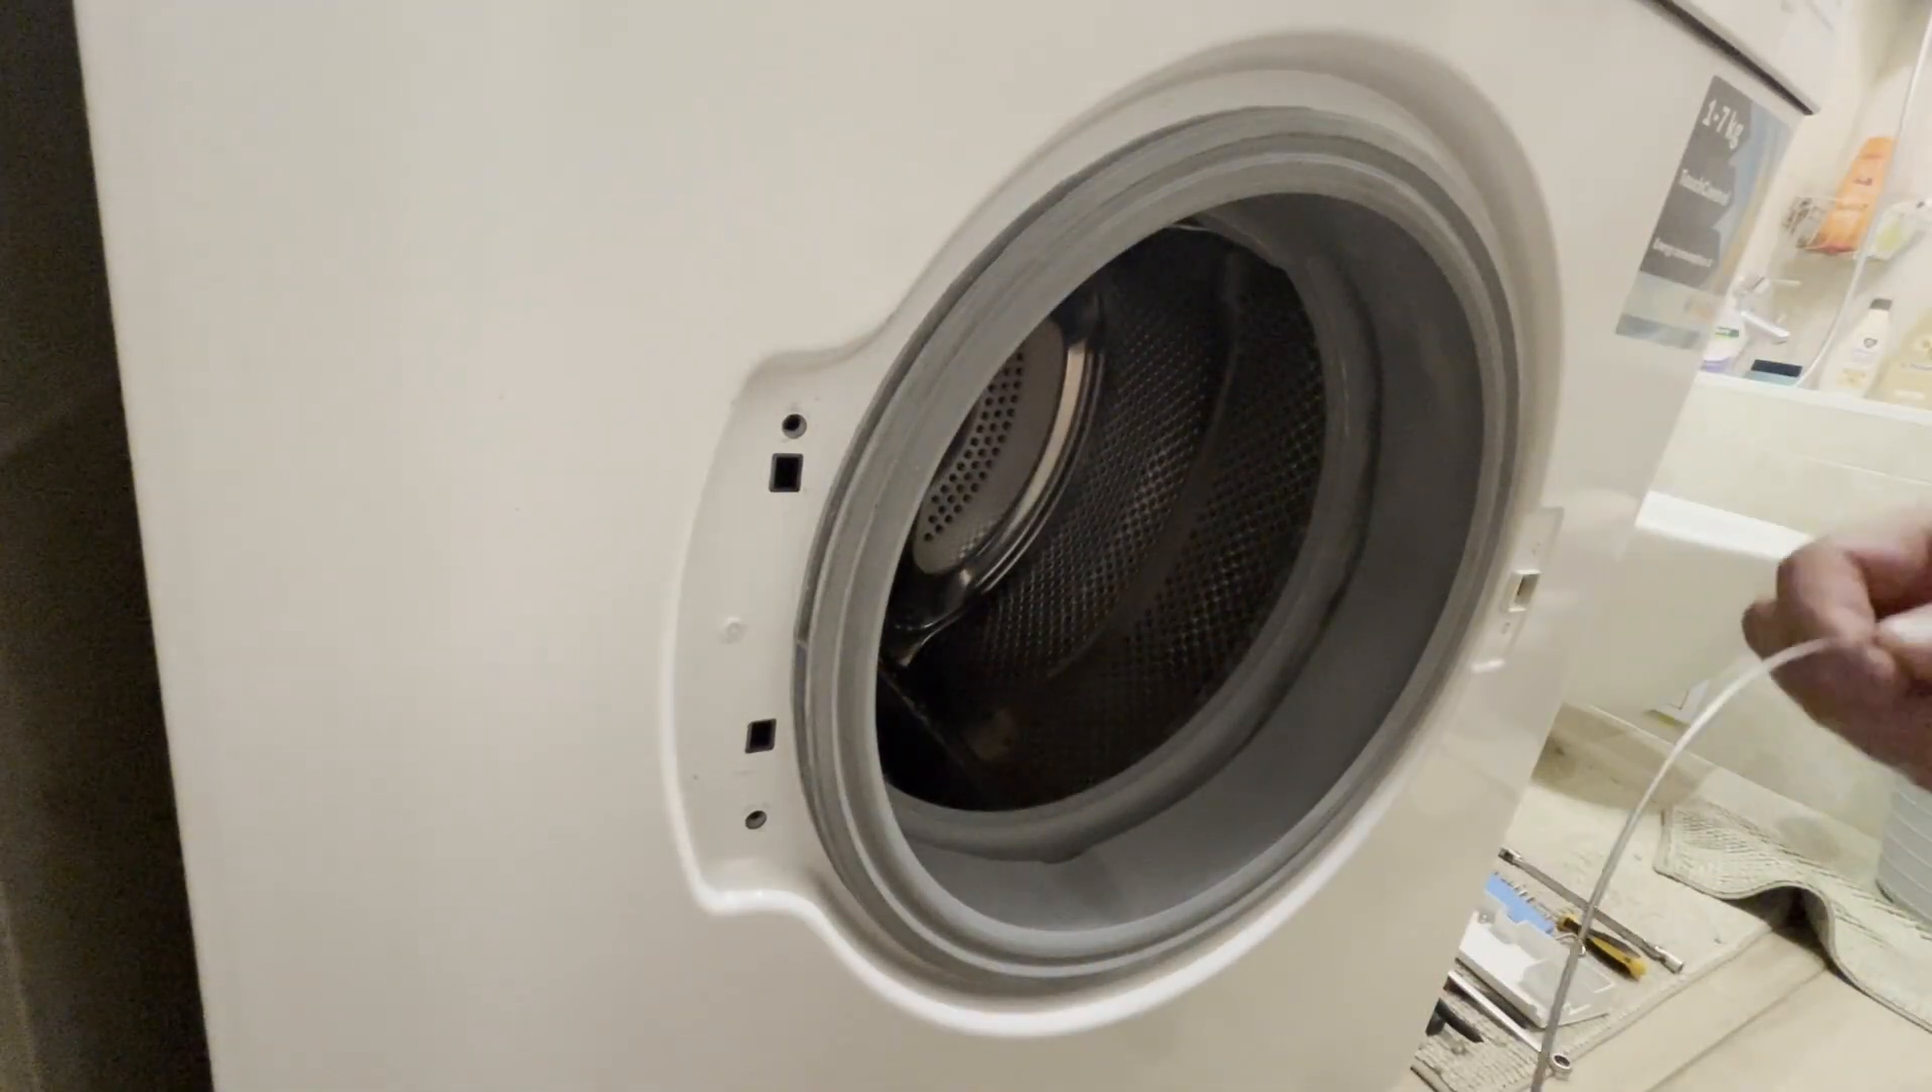Take your time and do everything precisely. The seal is installed. The seal is installed.